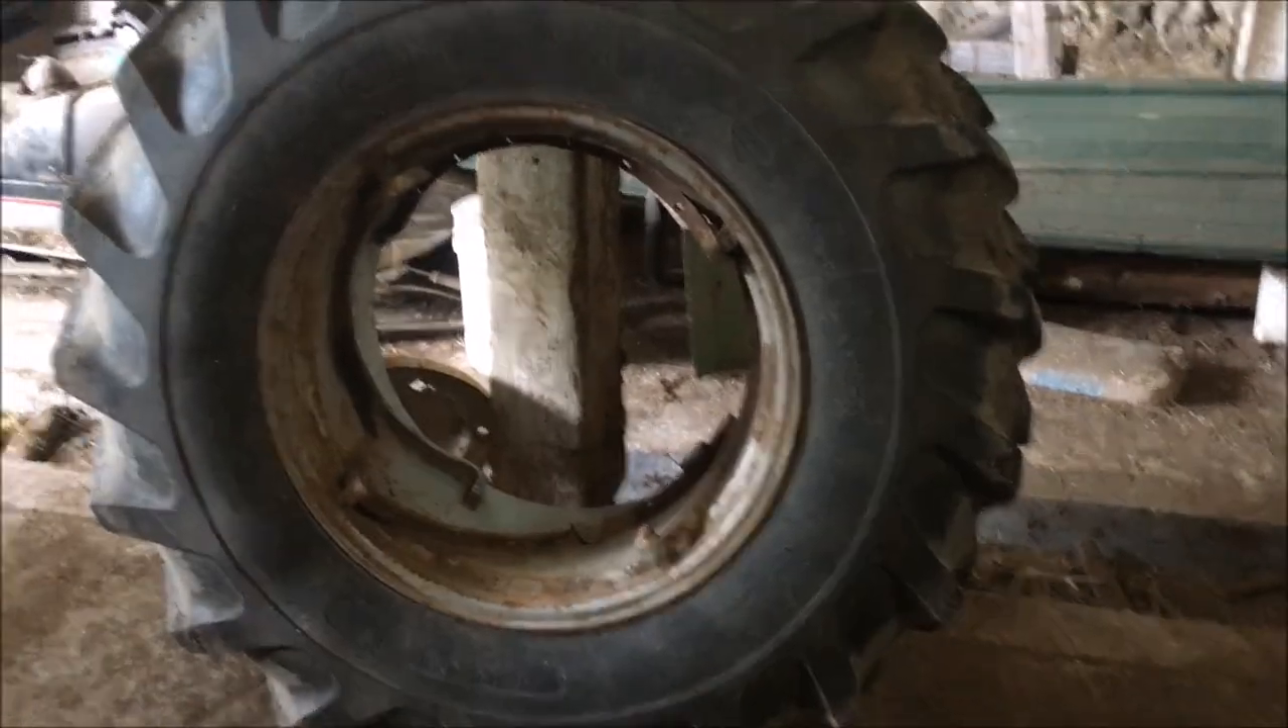Well, after a little bit of an argument, we've got the tire and wheel off.